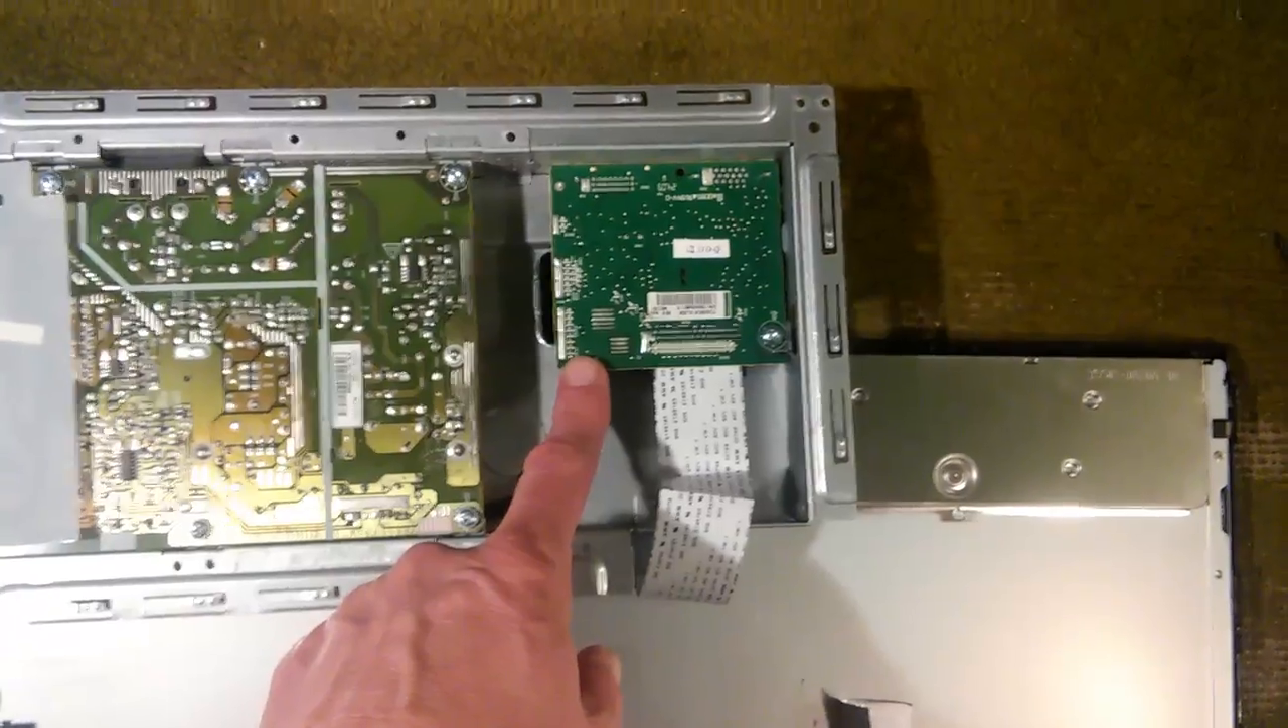Okay we have the boards exposed.